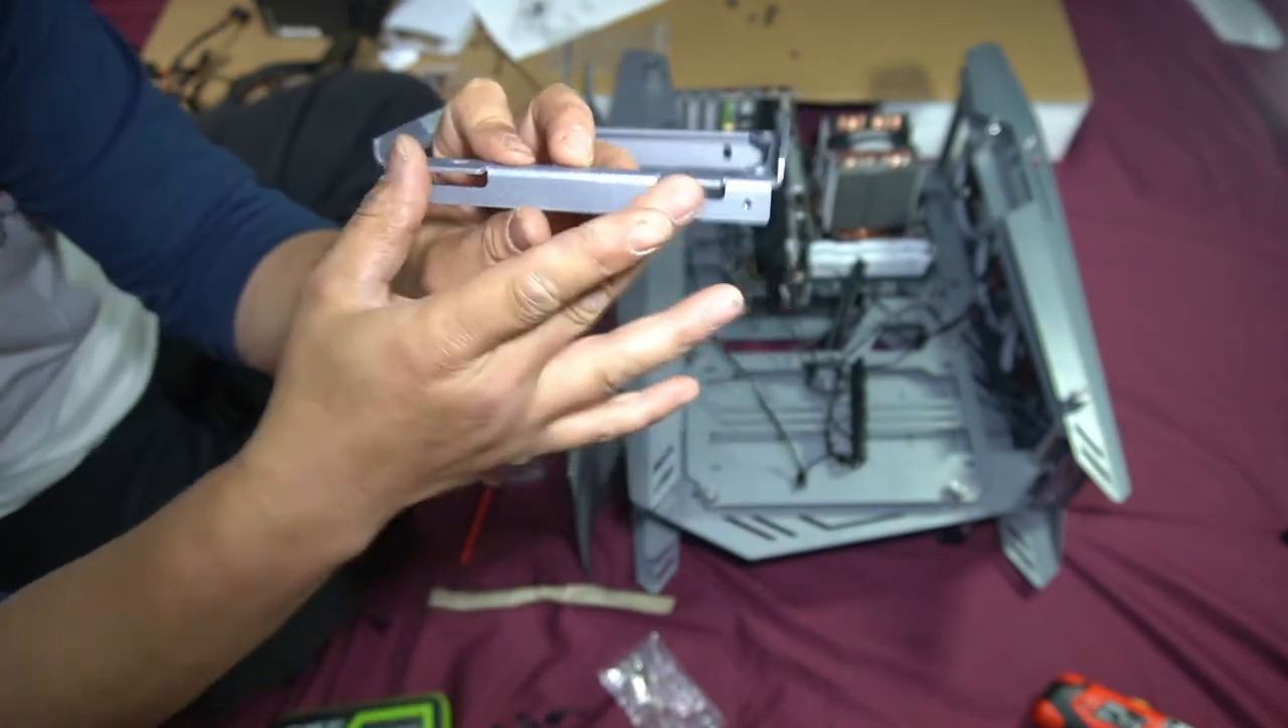And now I have the power source bracket off.